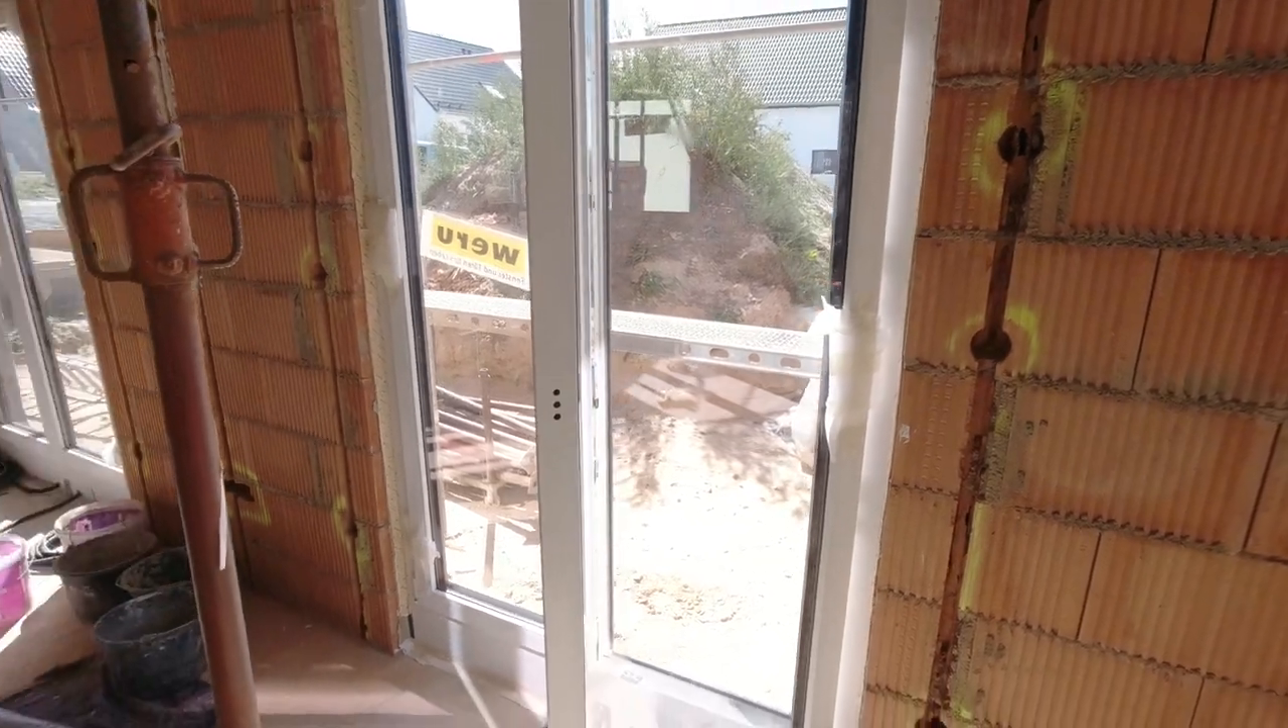Aktuell fehlen überall noch die Fenstergriffe.